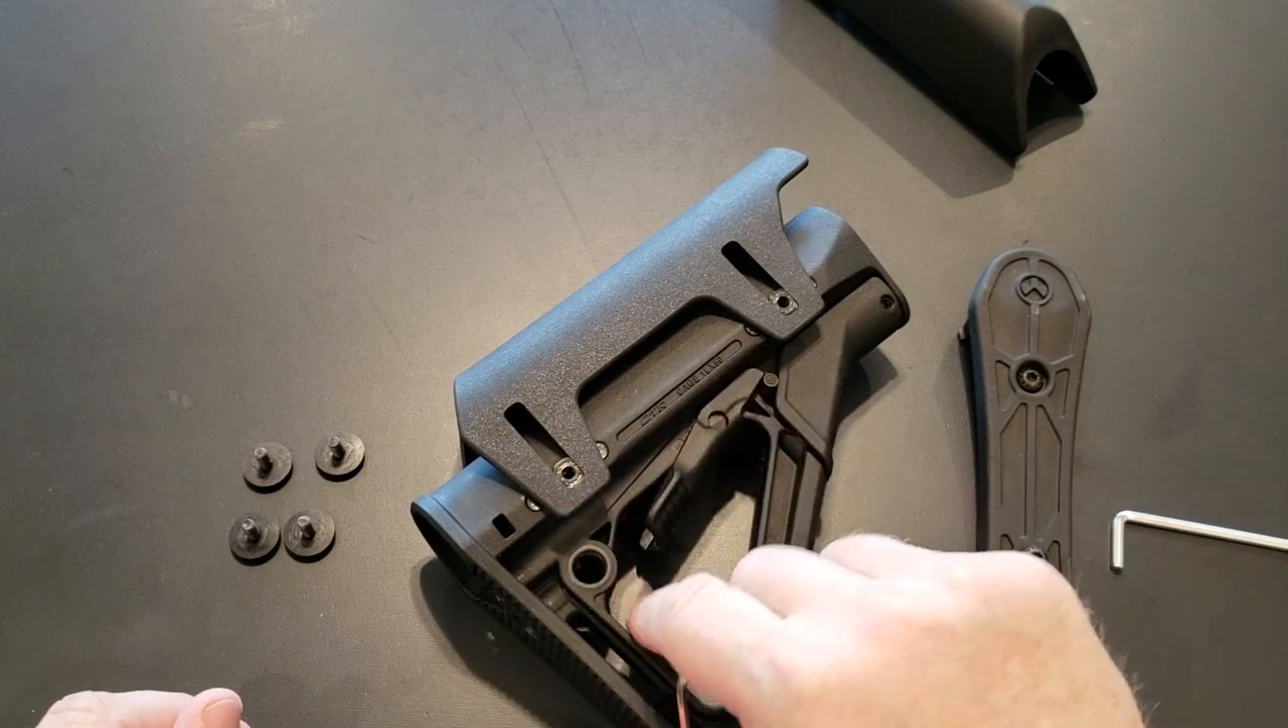All right all four of the screws and washers are removed as you can see.